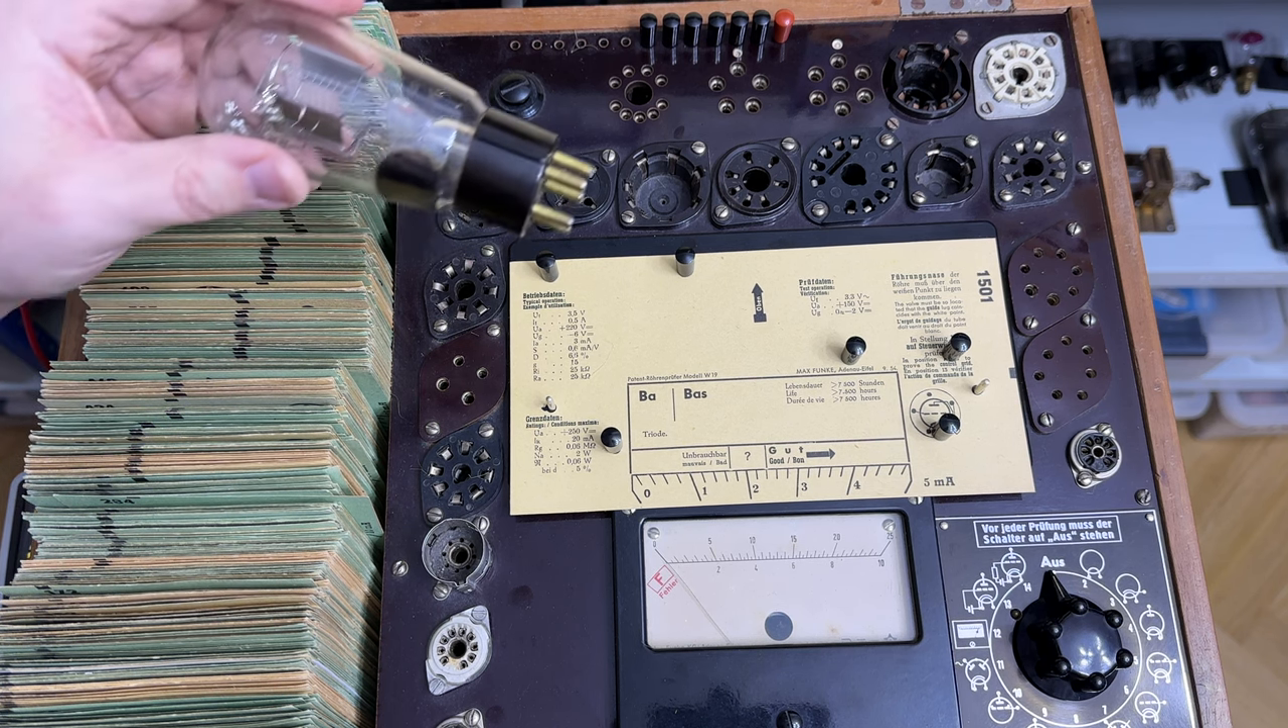Jetzt fehlt noch was. Nämlich die Röhre.